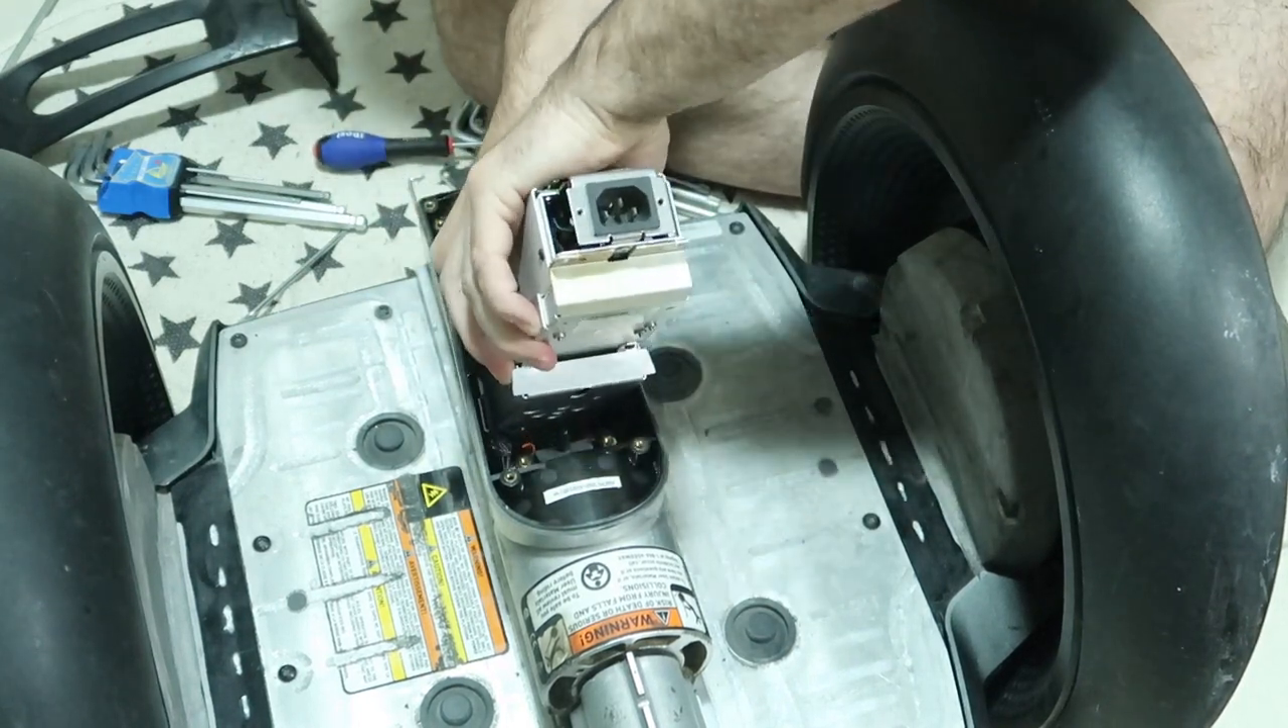Now the power supply is out.